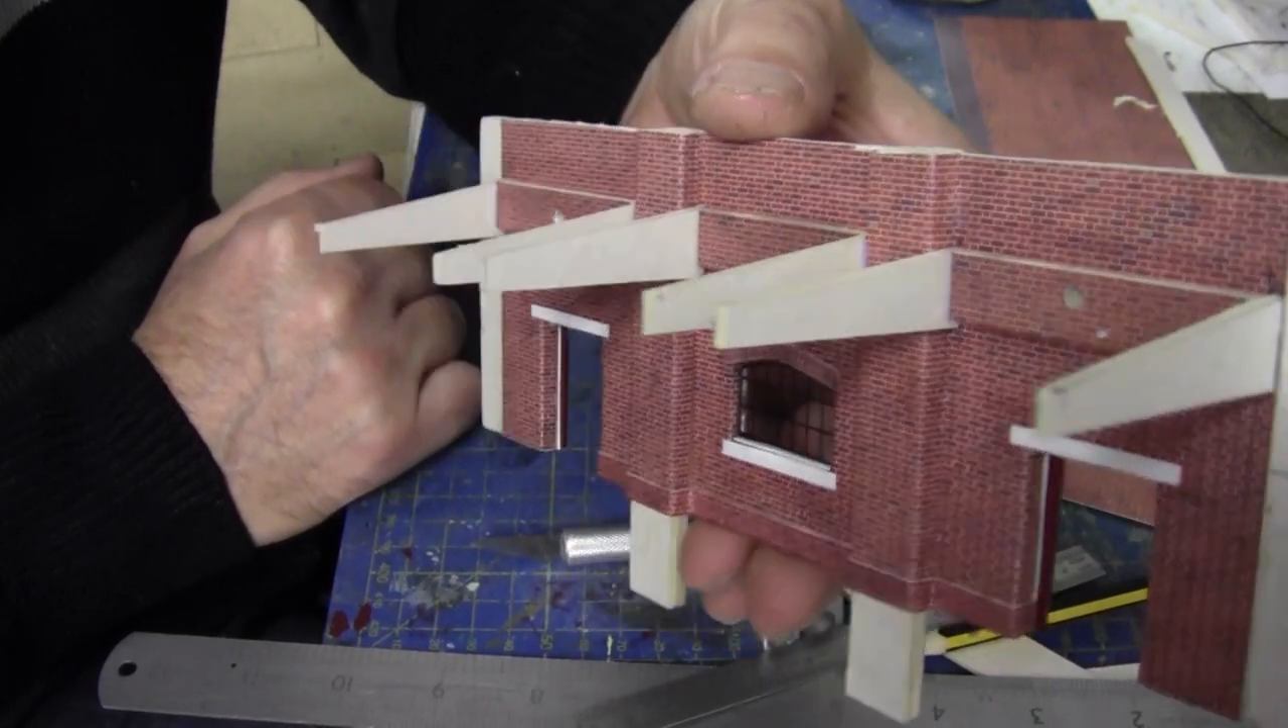So i've now glued the roof supports on.